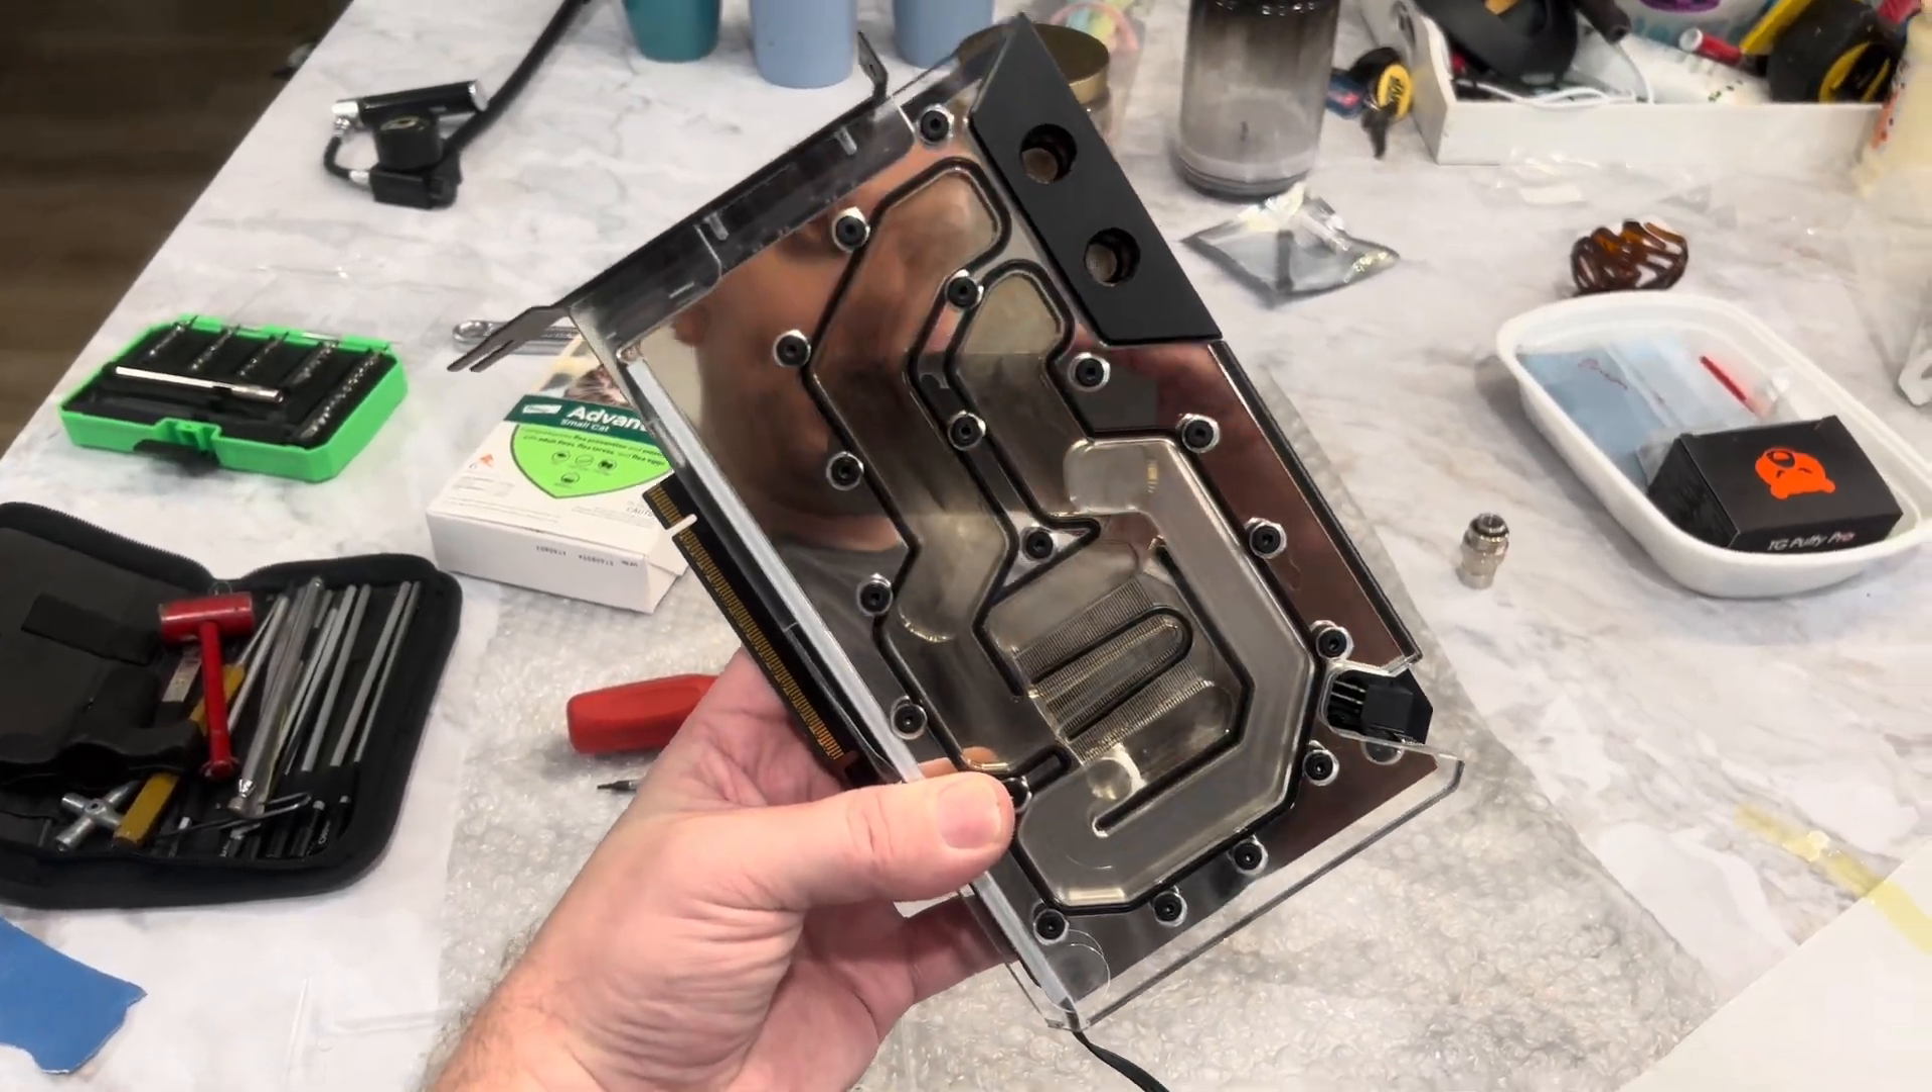And that's it. The card is back together. It is looking good.